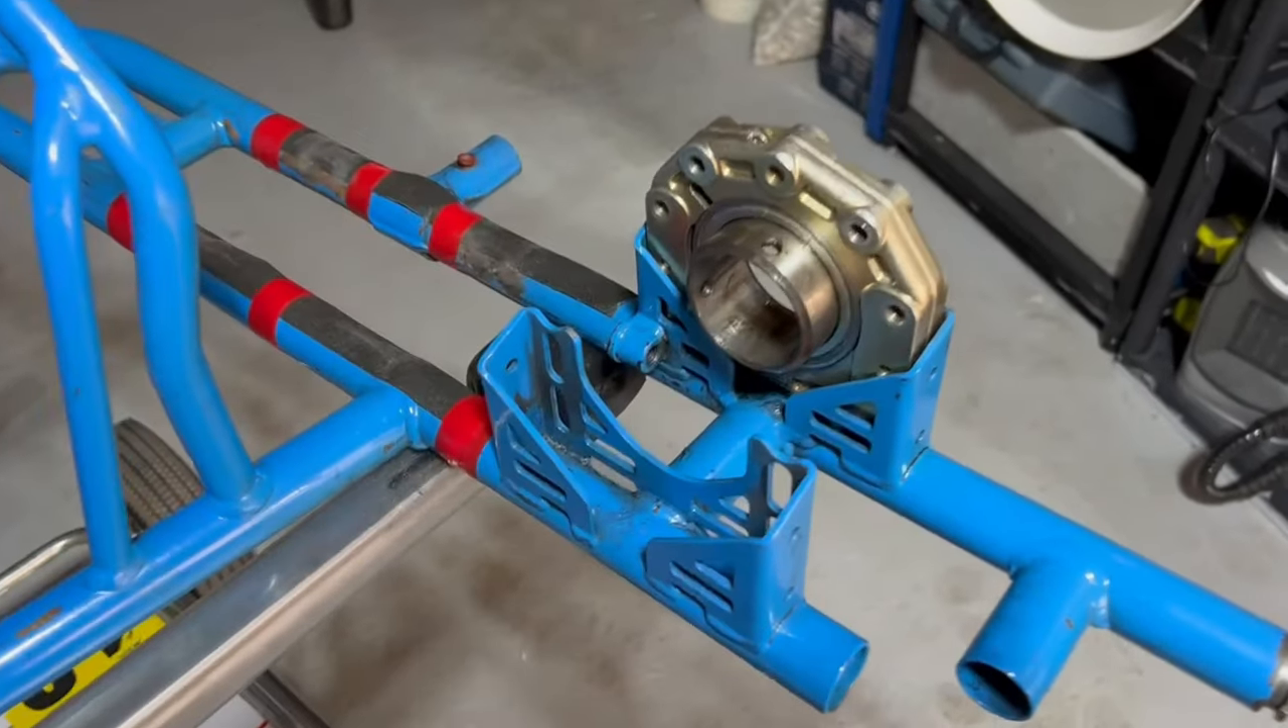Okay with the axle removed we're now onto these reasonably dirty bearing carriers.